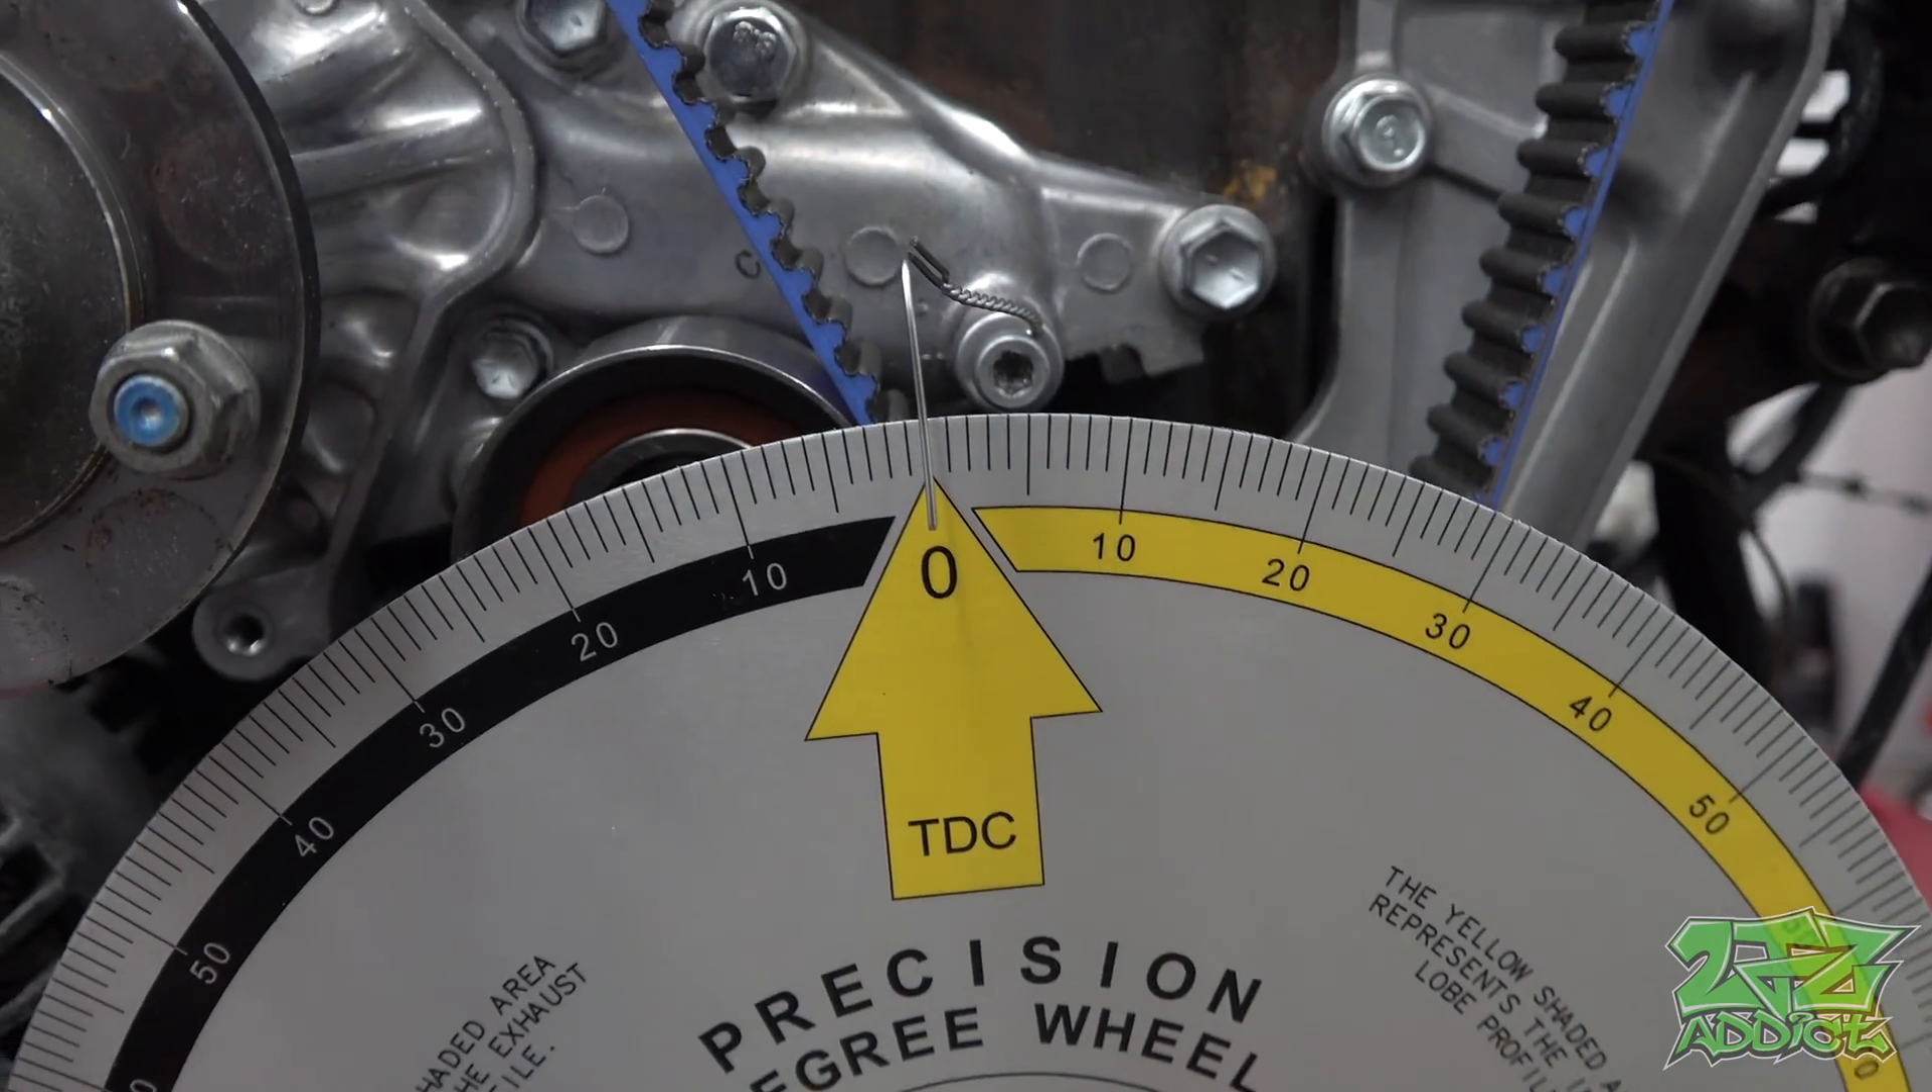We've got our safety wire installed right here and as you can see that is indicating exactly zero on top dead center up to the top.